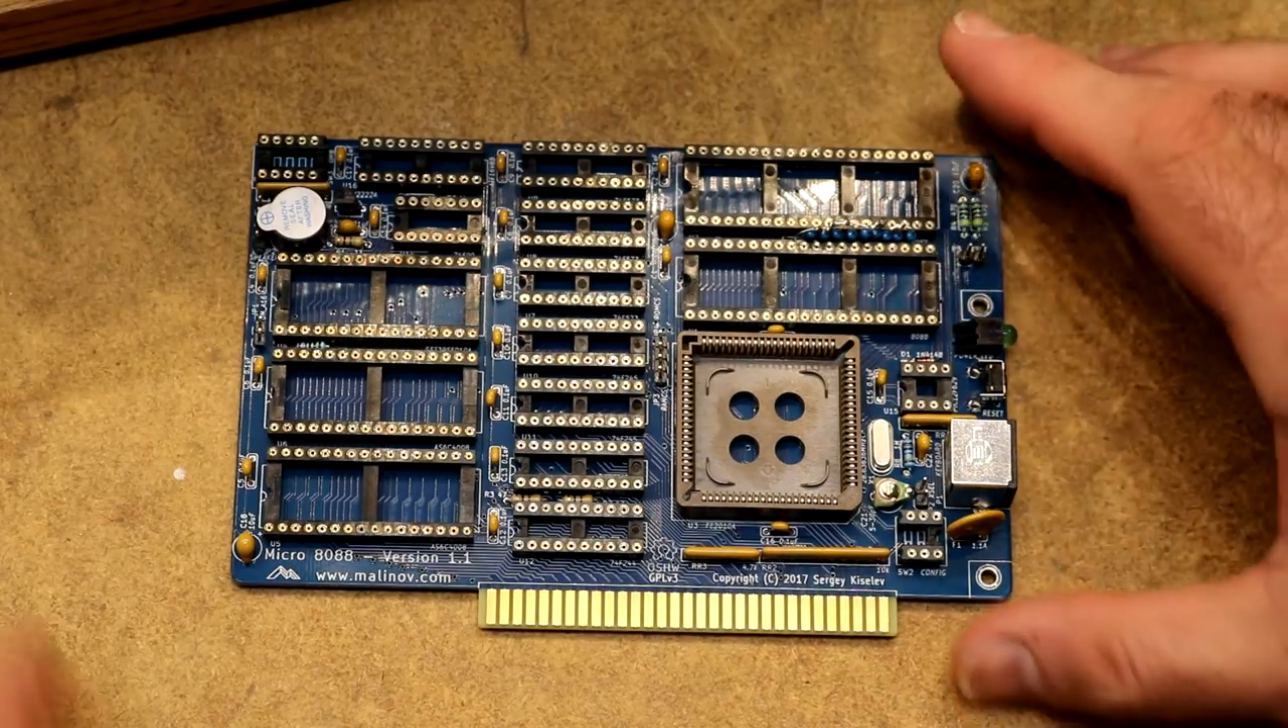I haven't plugged in the chips into the sockets yet.